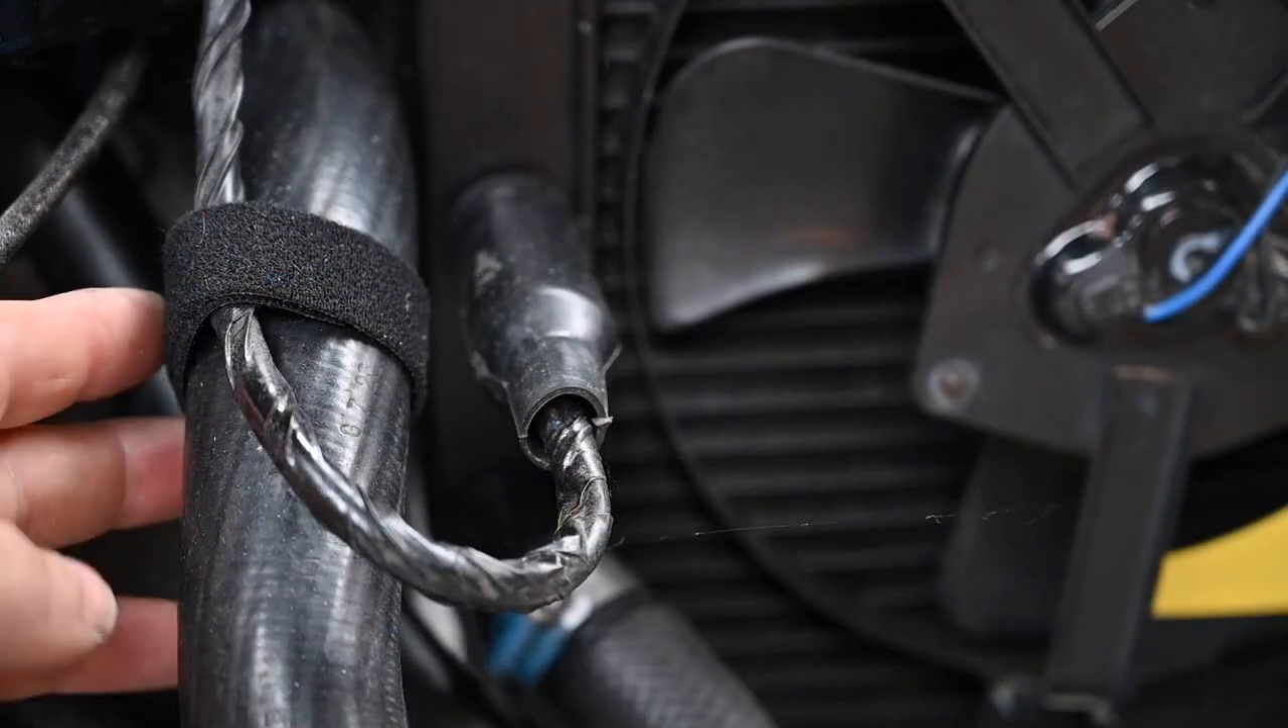As you can see we sorted out the tubings. We got everything nicely strapped down so it can't move.